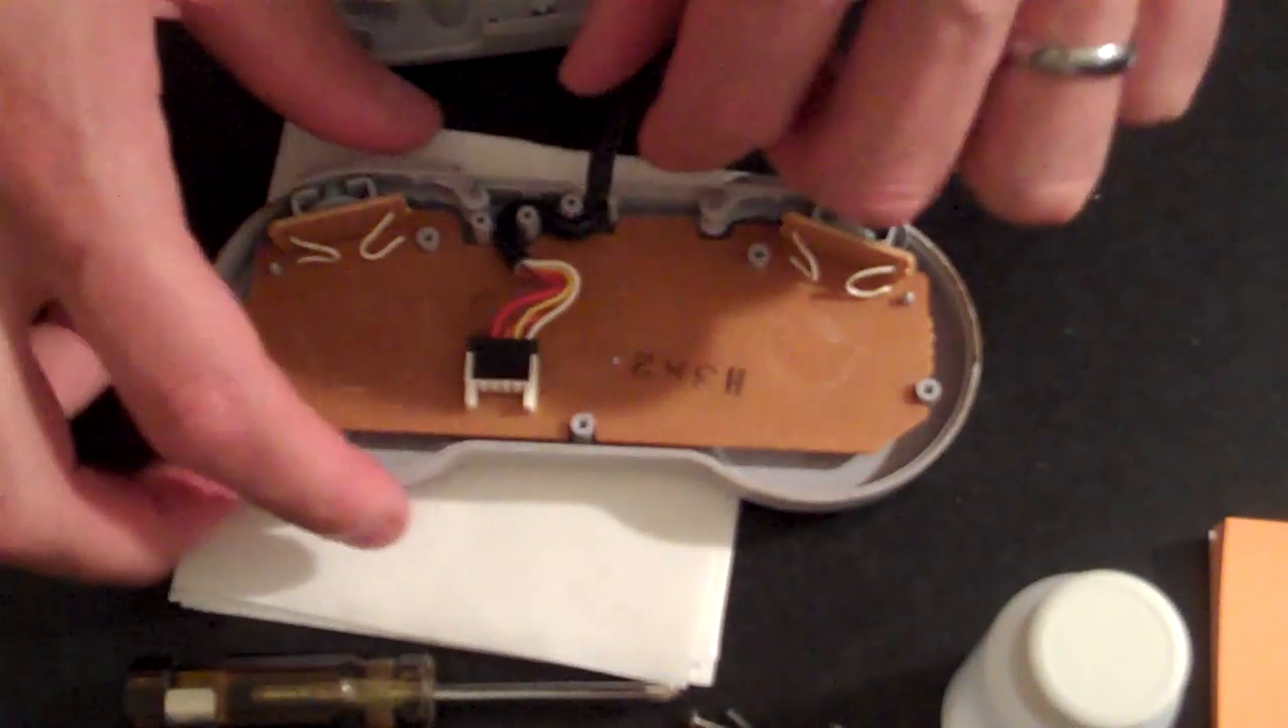With the screws removed from the case, you can now open the back of the case and expose the Super Nintendo controller motherboard.